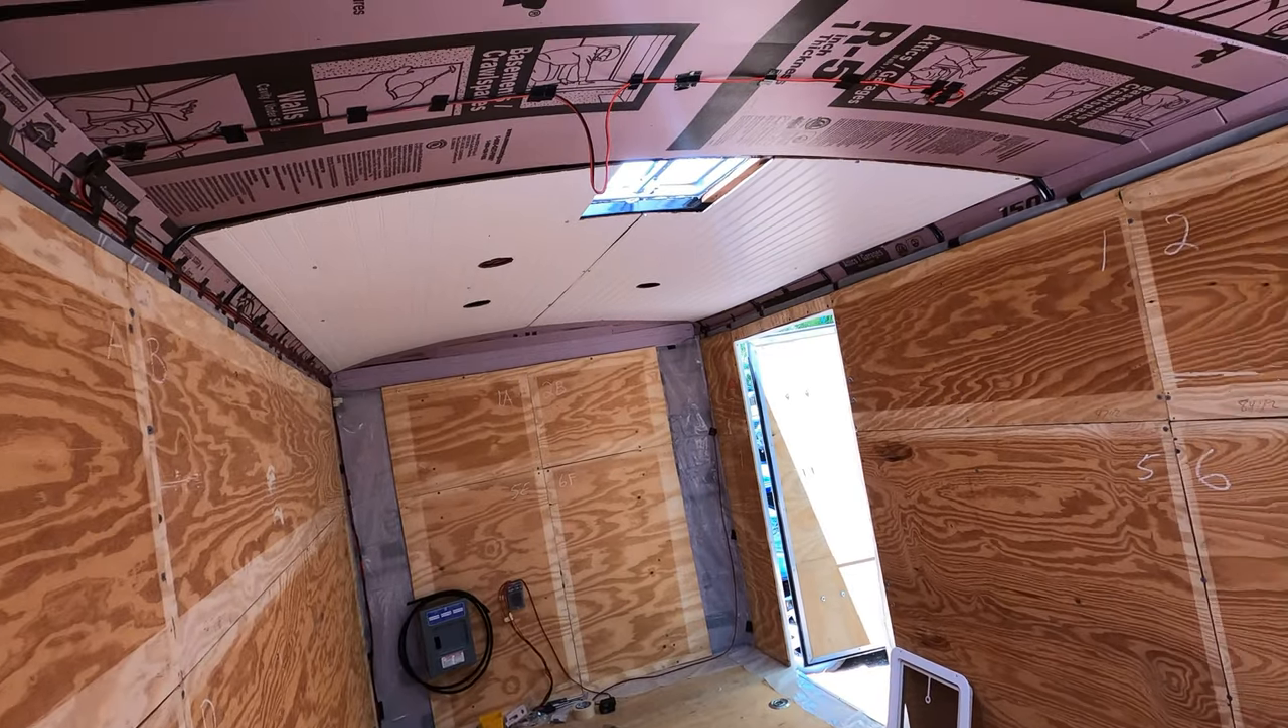Look at that ceiling. We got the ceiling going in. There's a couple more screws I need to put in after I get the other two pieces in.